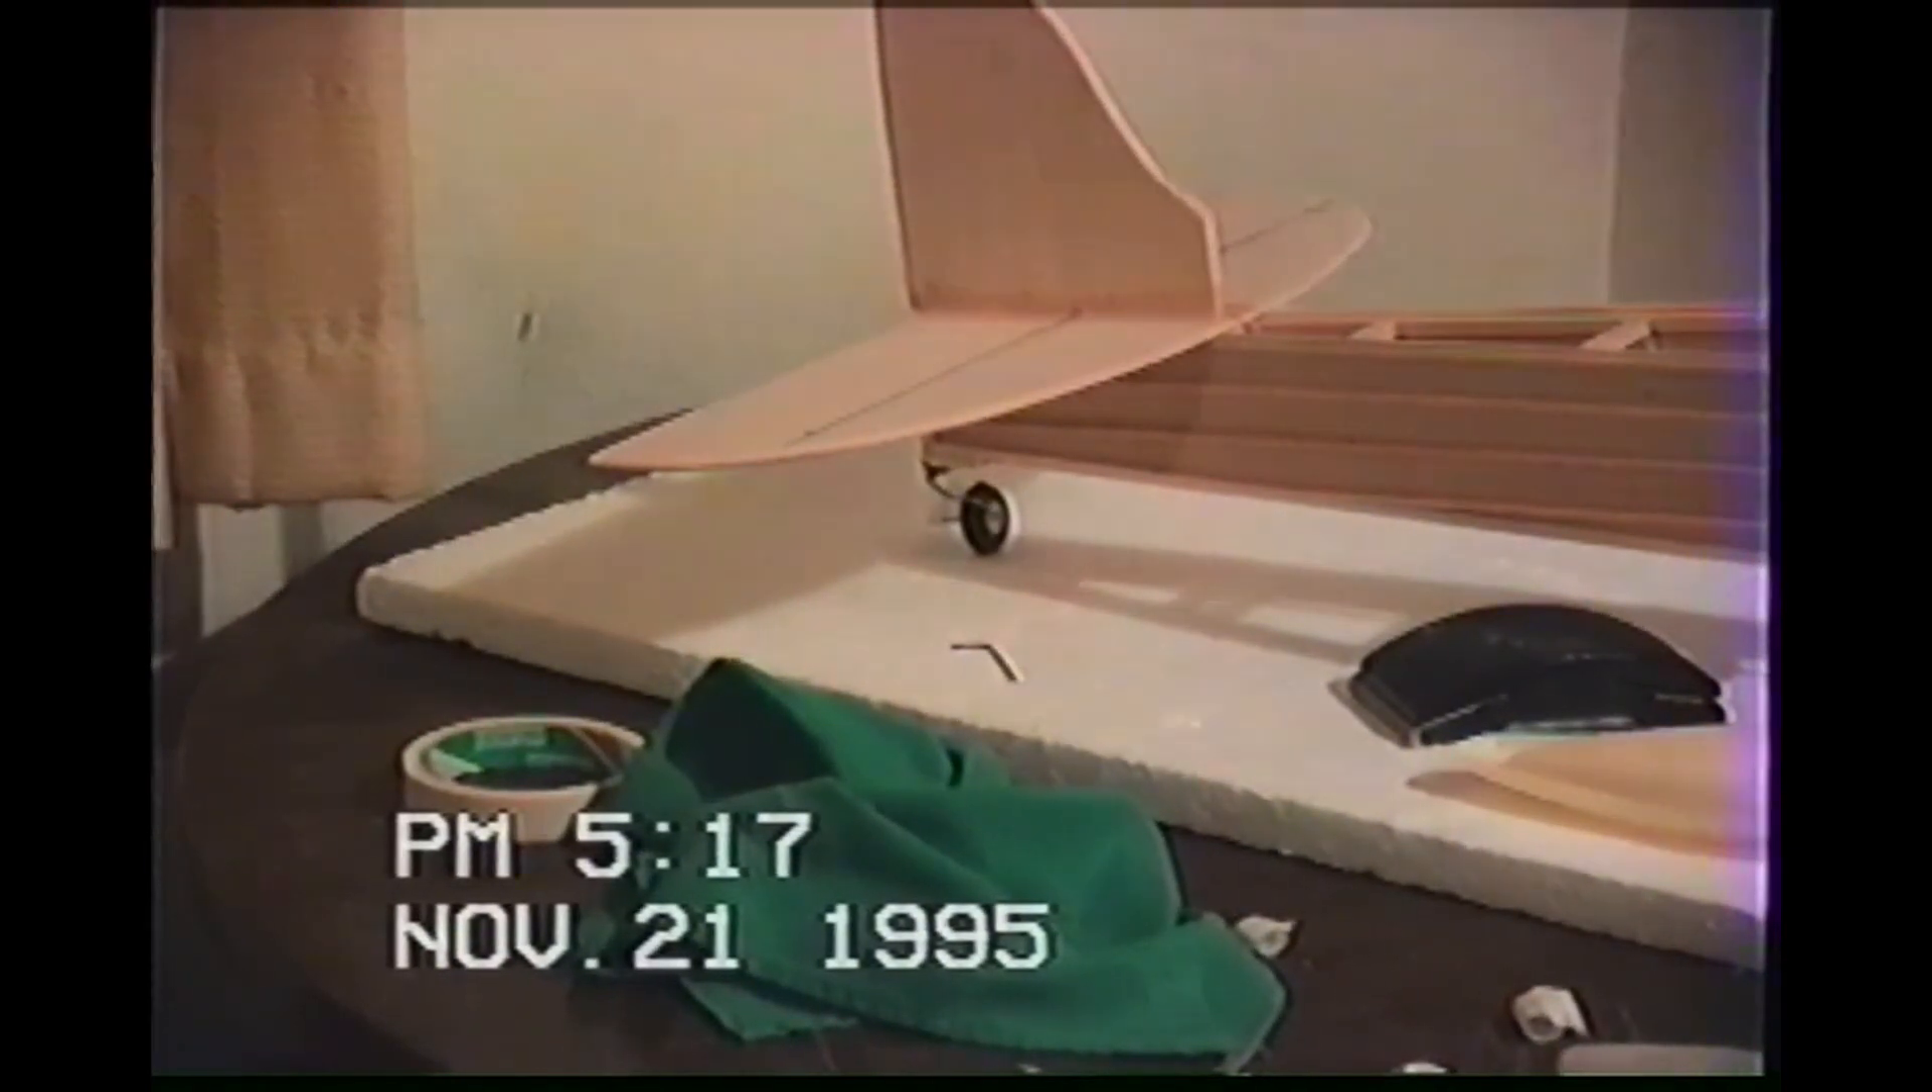The tail wheel is on out there but I haven't got the rudder and the elevators on yet.